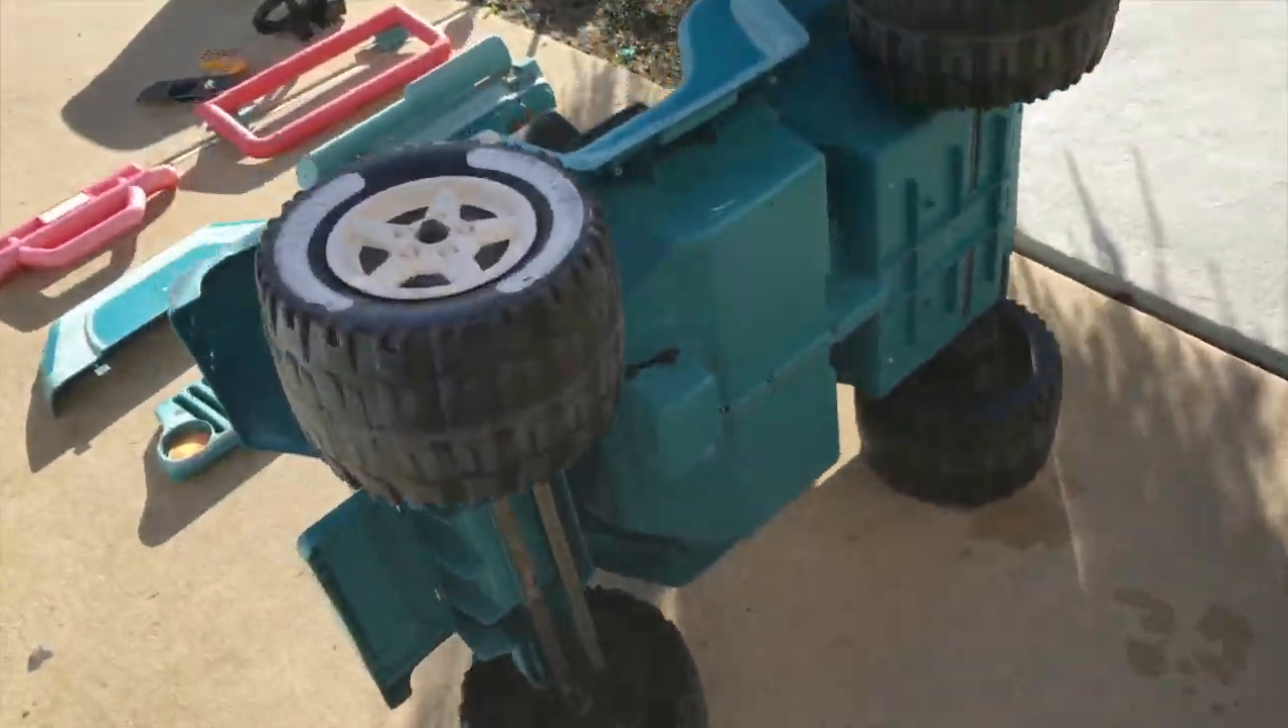Here's the chassis on its side. I still have to remove the wheels.